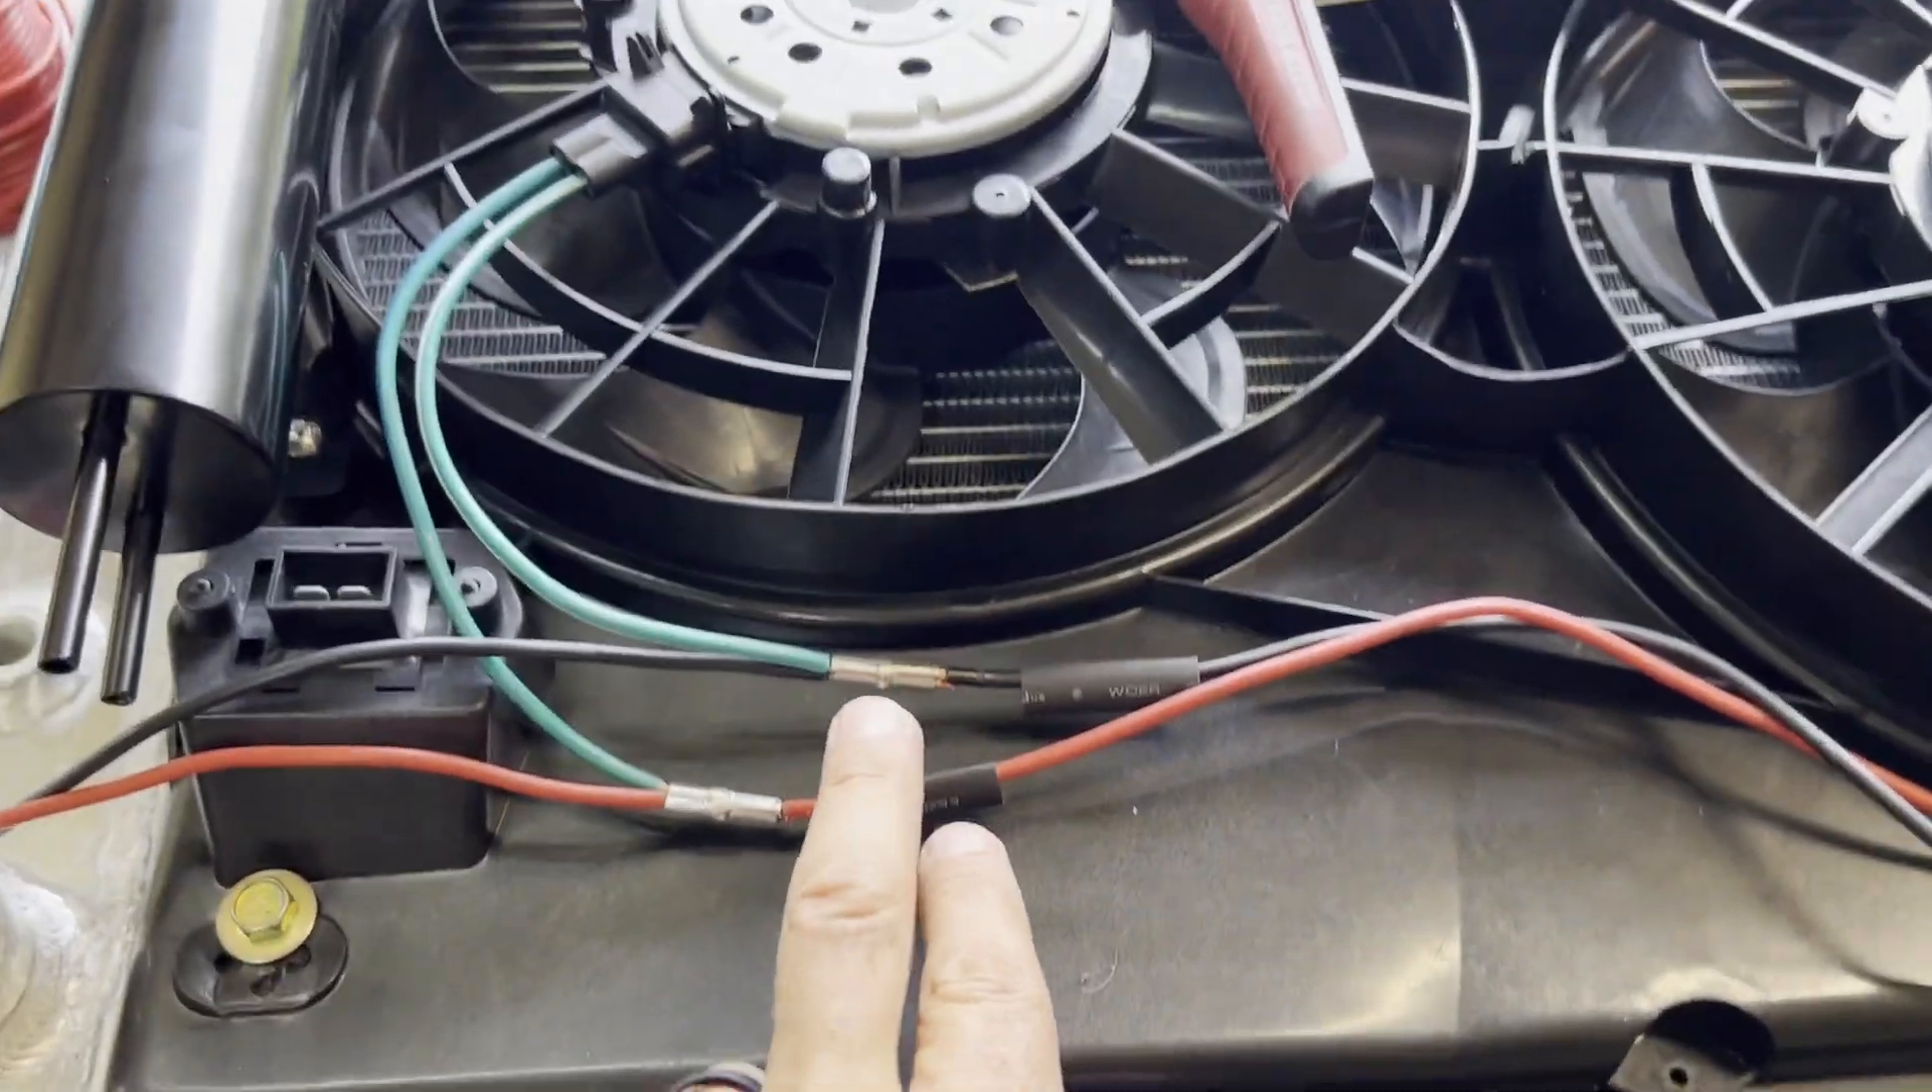Still got to put the heat shrink on and neaten up the wires tuck it up.